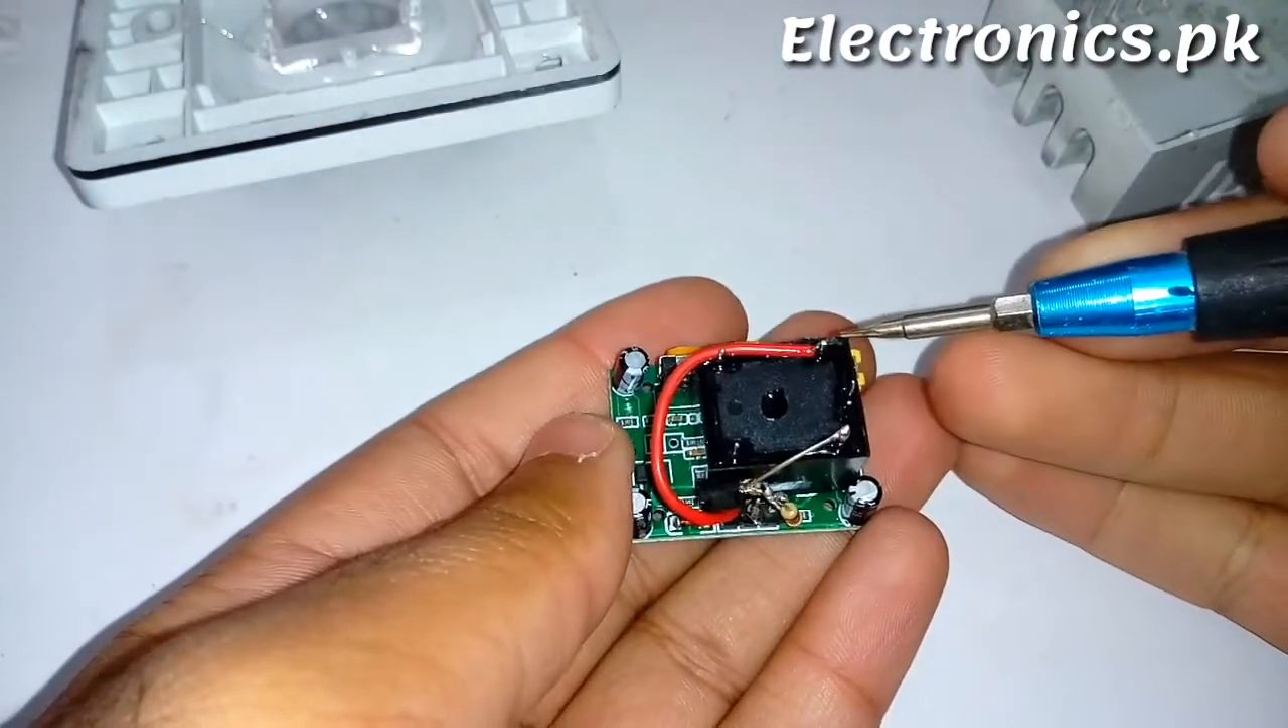آپ دیکھ سکتے ہیں کہ یہاں پر میں نے ایک جمپر لگا دیا۔